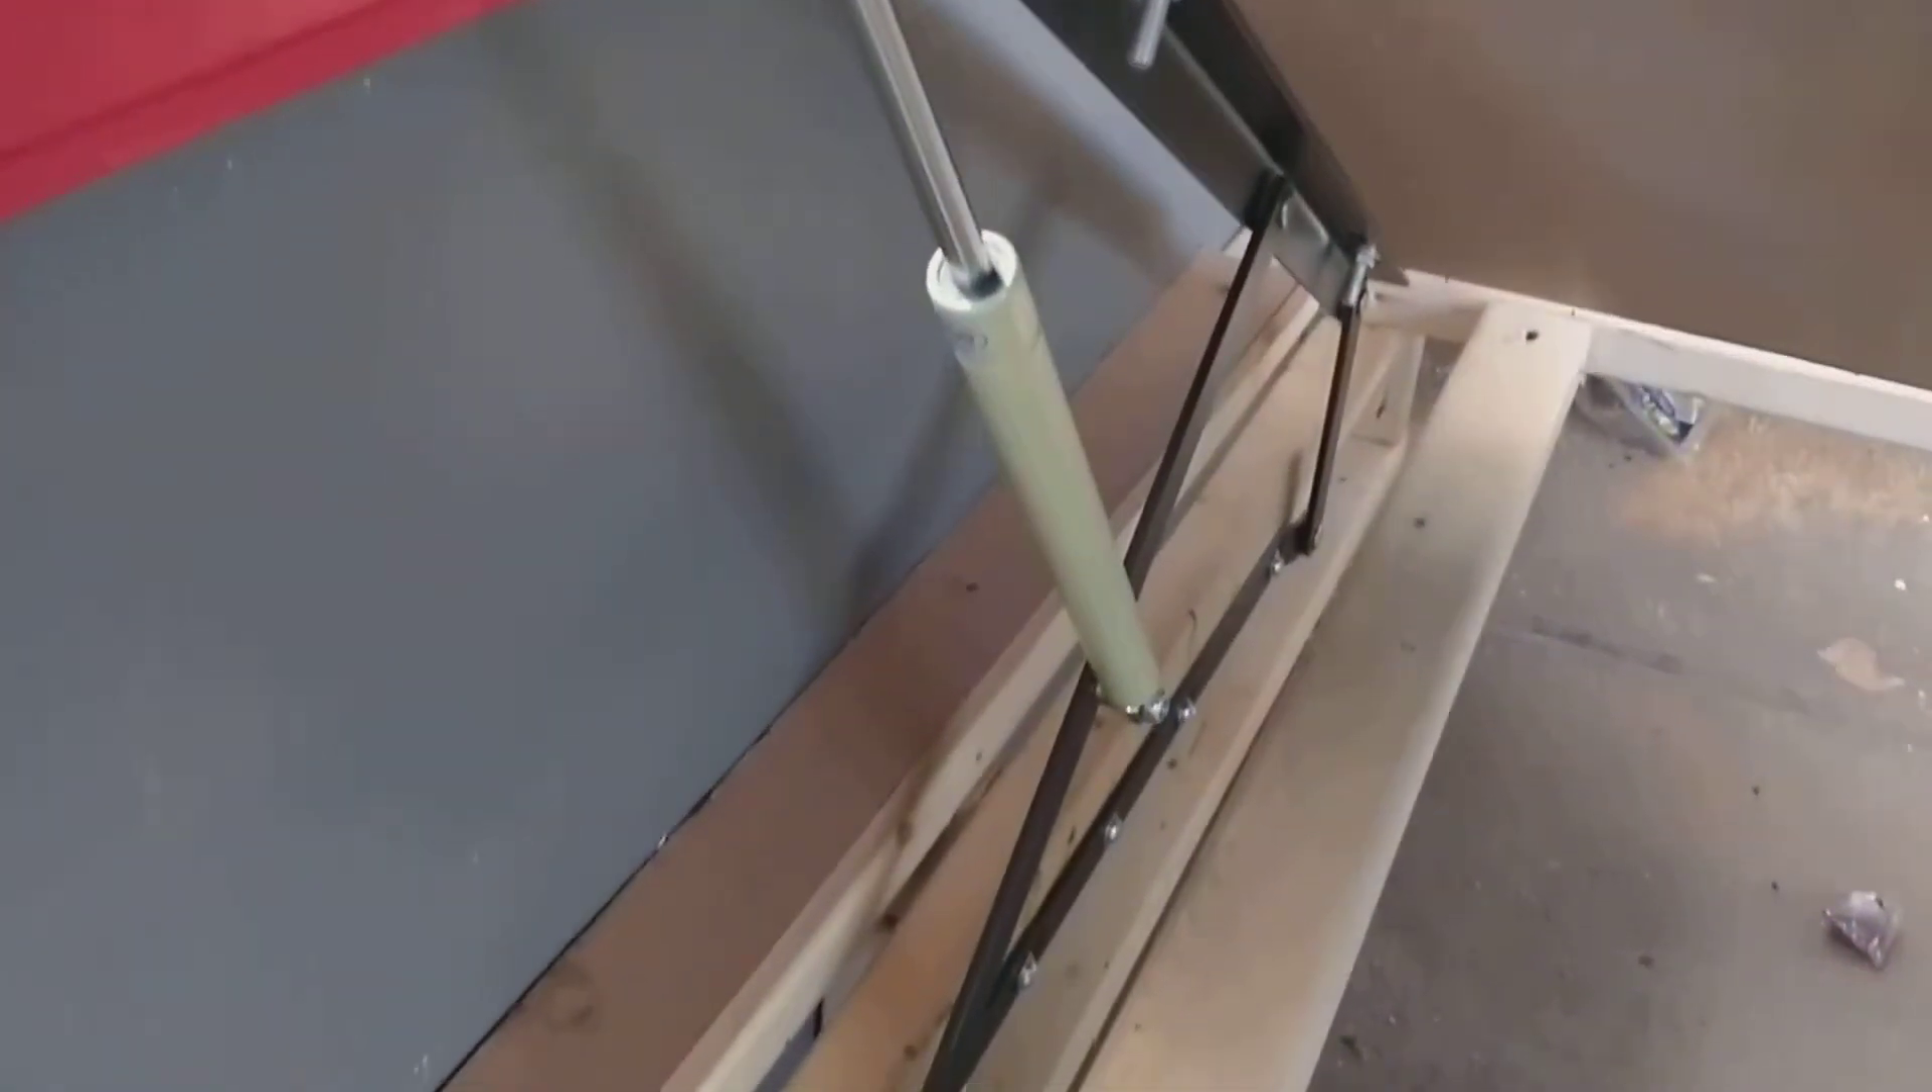I put a 2x3 in on the outside of the frame So the shock has something to Attach to.